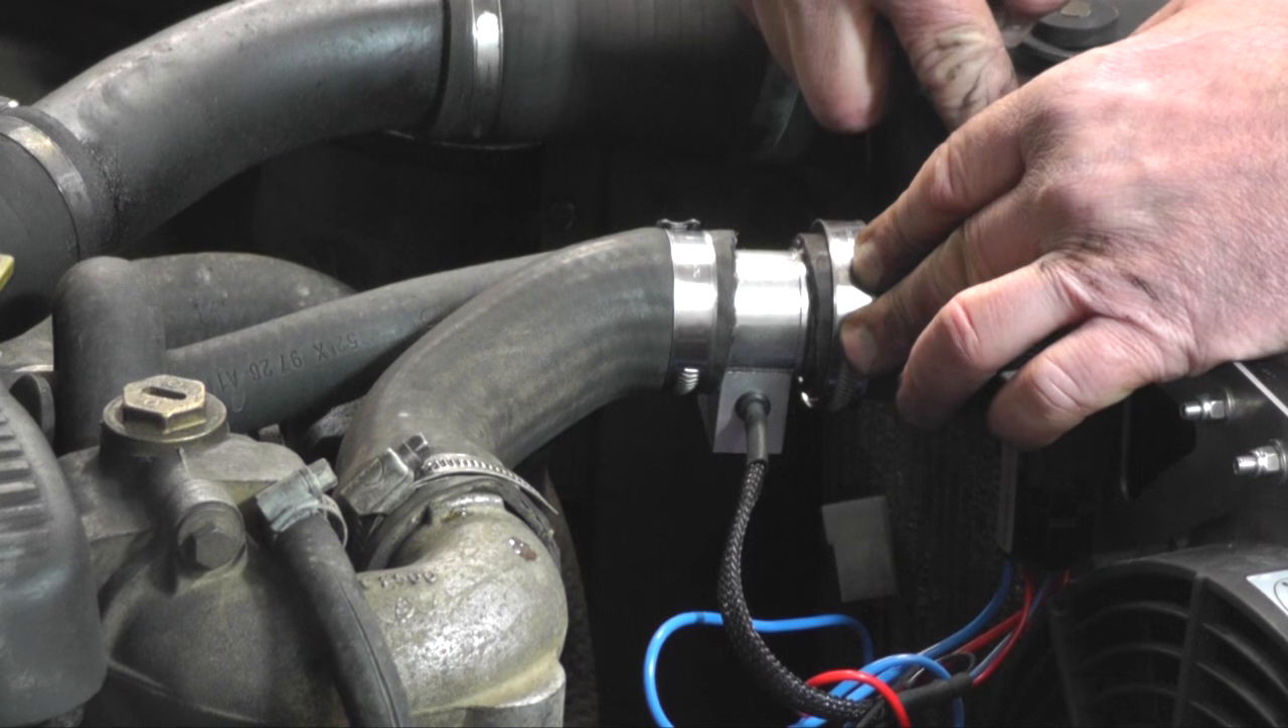We've cut about 20 millimeters out the hose we've fitted the temperature sender unit.